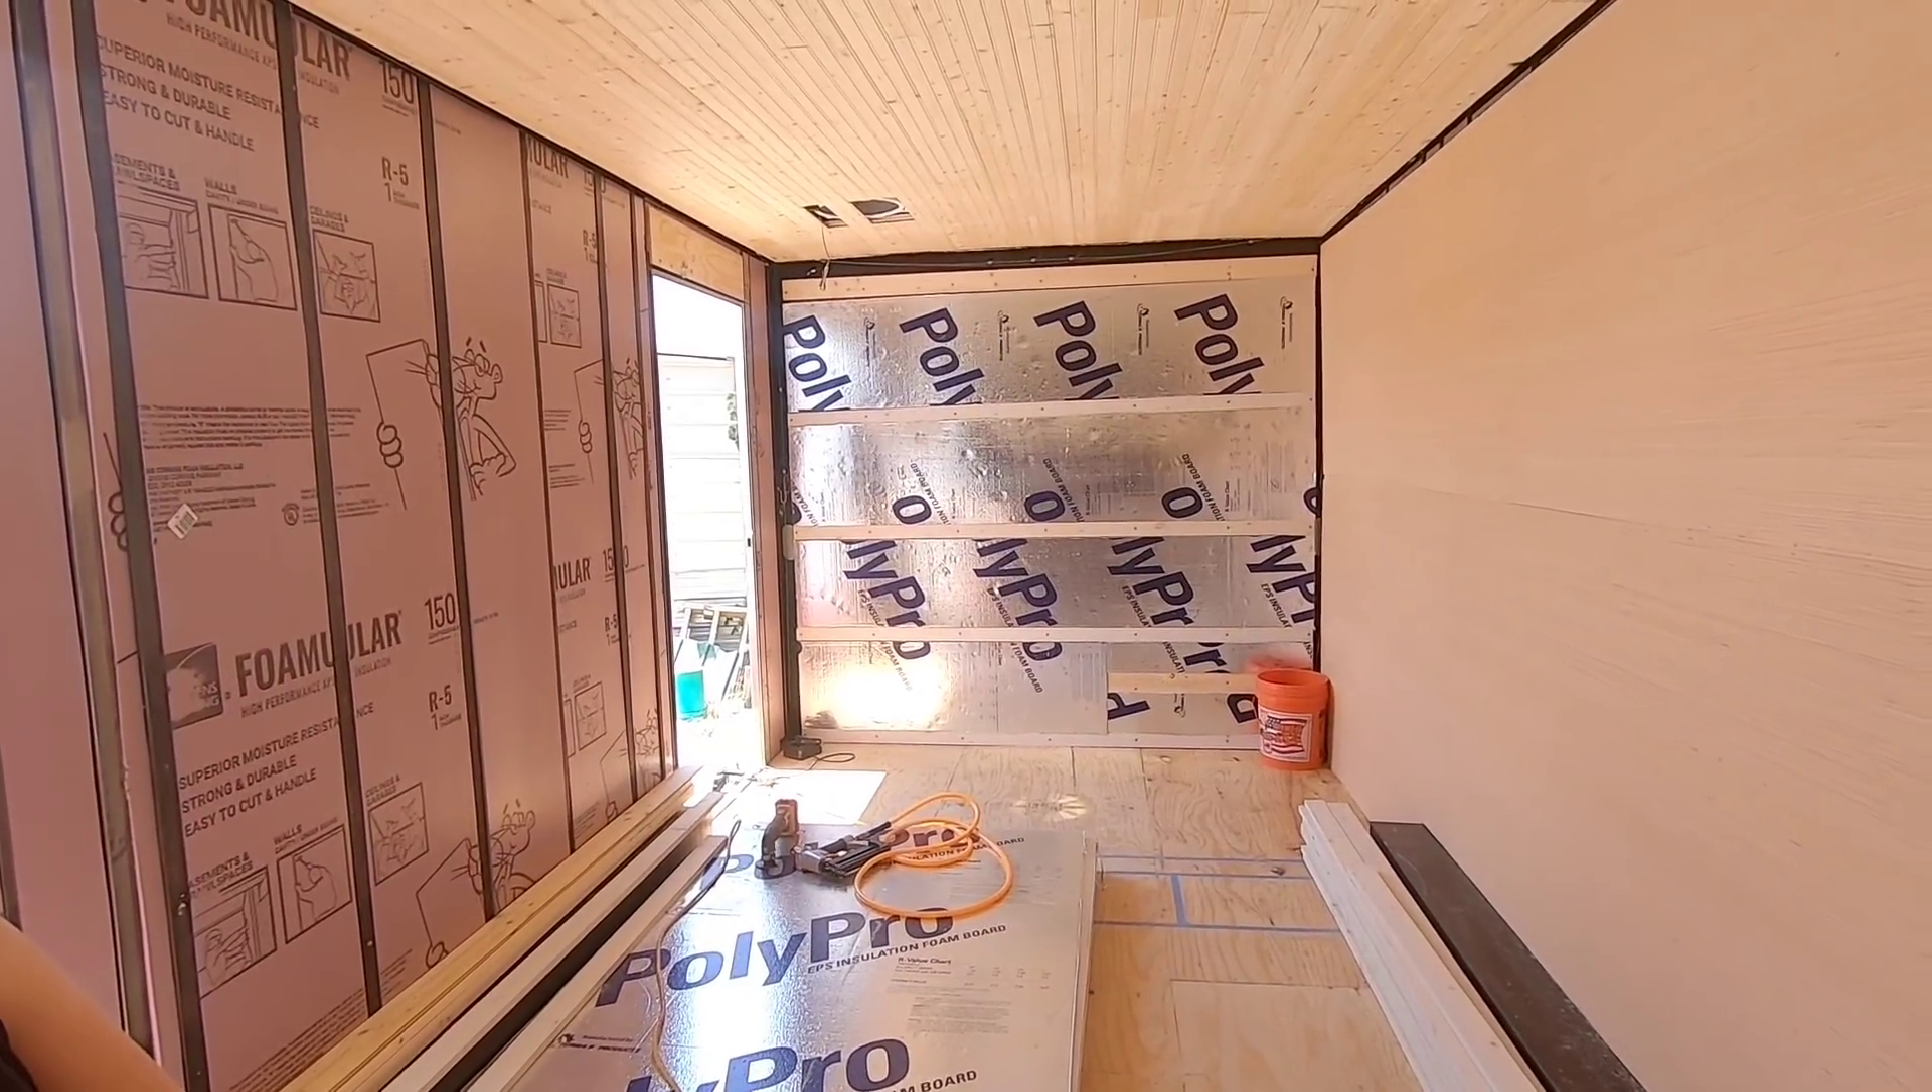We got our furring strips up. We got our insulation in place.